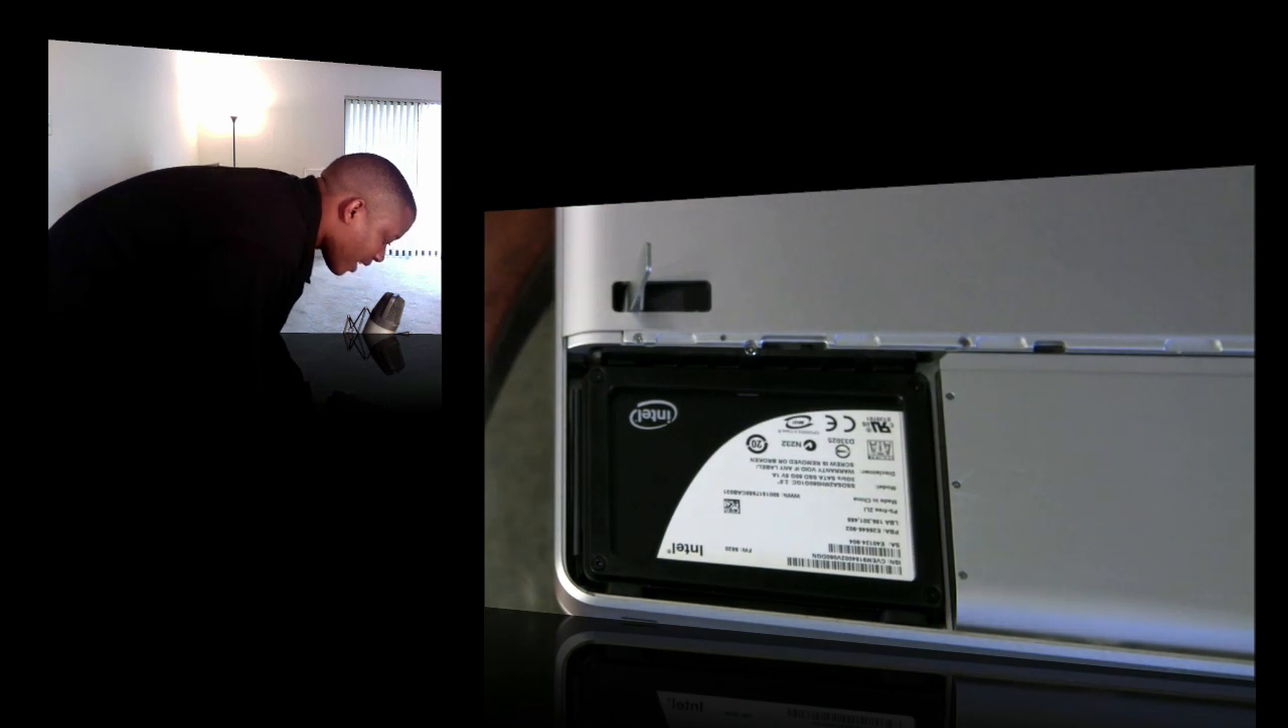Your brand new hard drive is right here in the macbook pro ready to go.